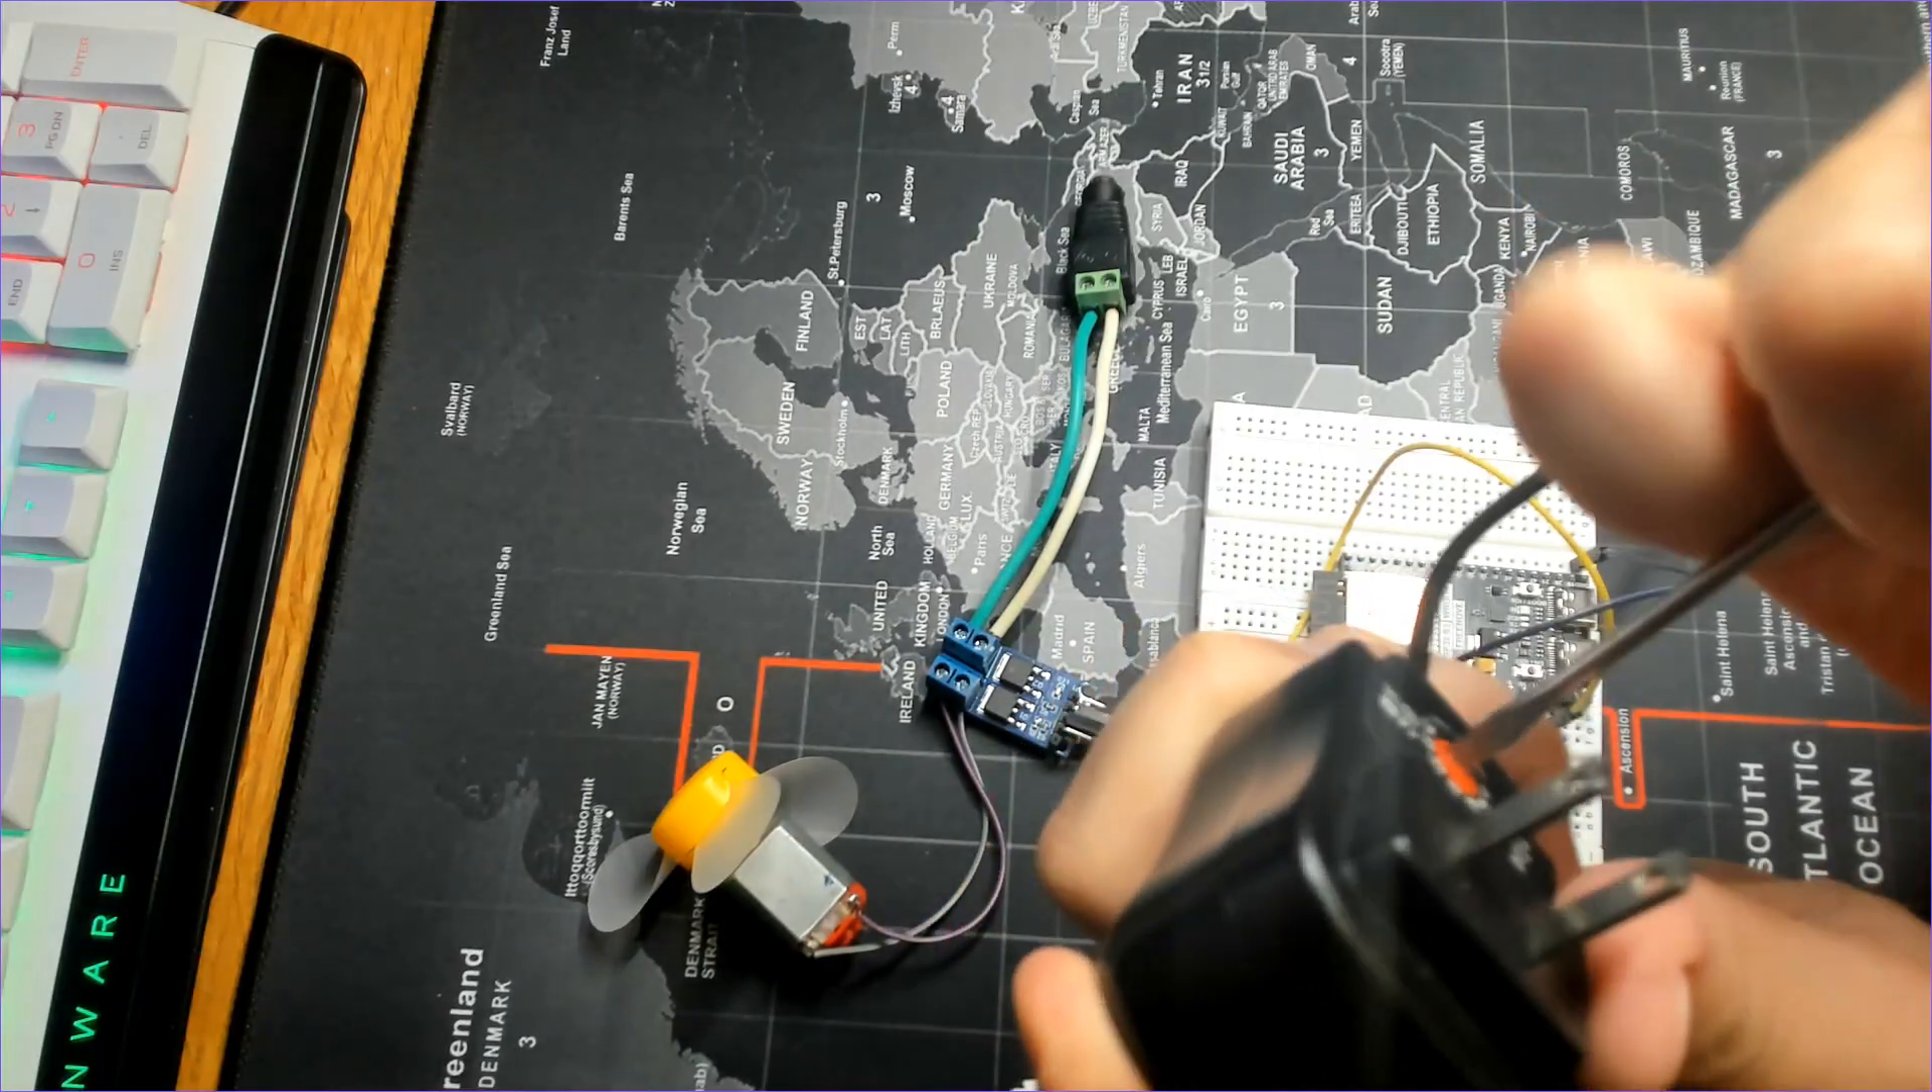Here we go. I've removed the 12-volt LED, and I've replaced it with this DC motor that I'm going to run at 9 volts.